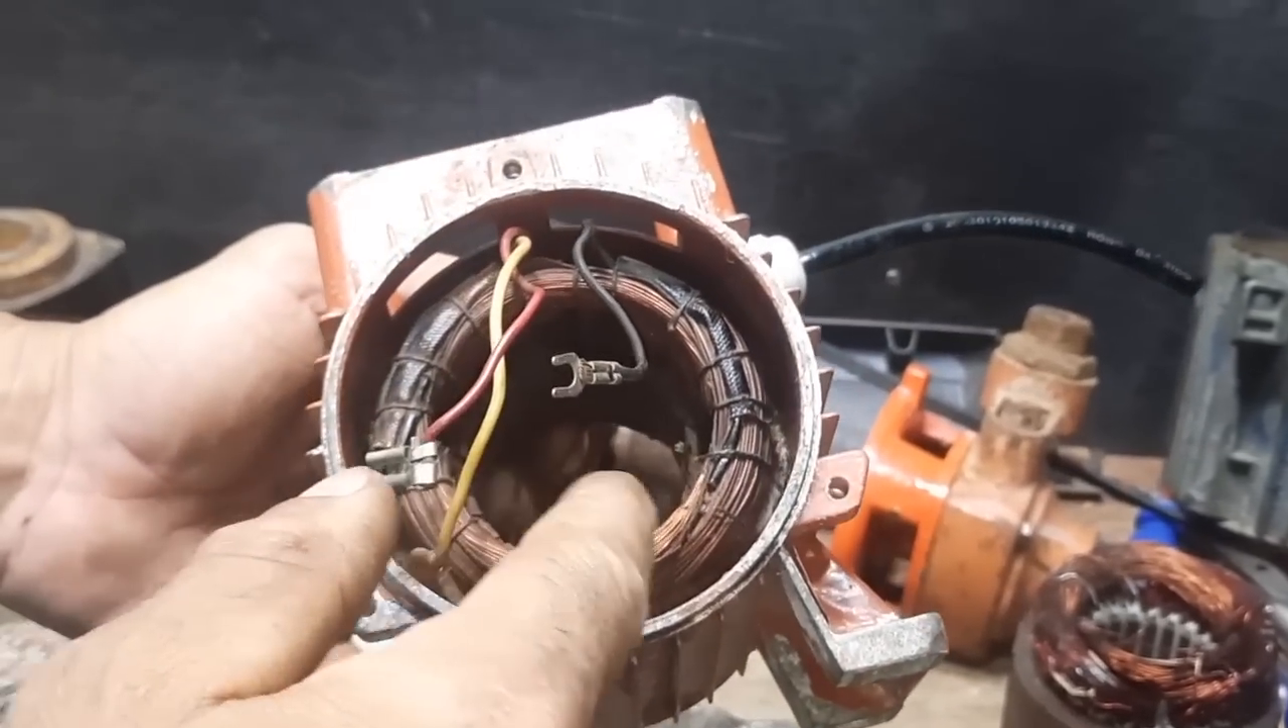Observen aquí Ya nuestra bobina Instalada En nuestra carcasa.